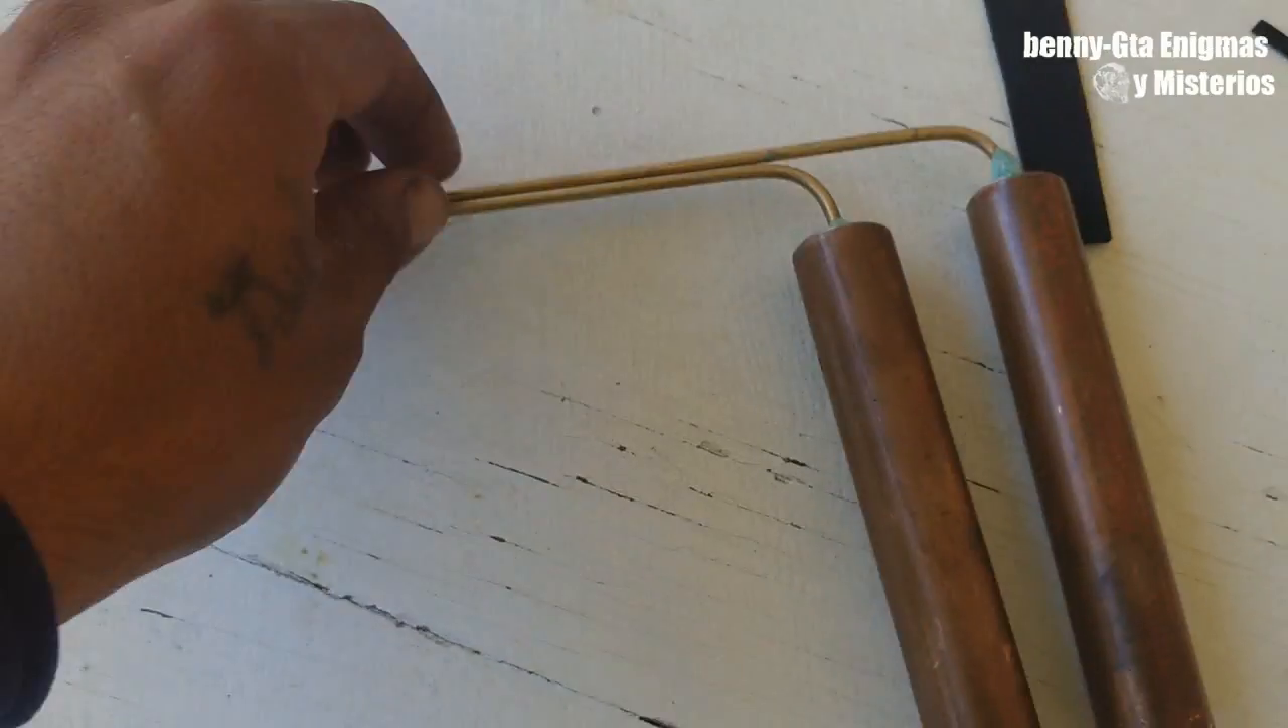Ya lo he colocado amigos la varilla en el mango sujetador en el tubo de cobre ya esta ahi bien puesta.